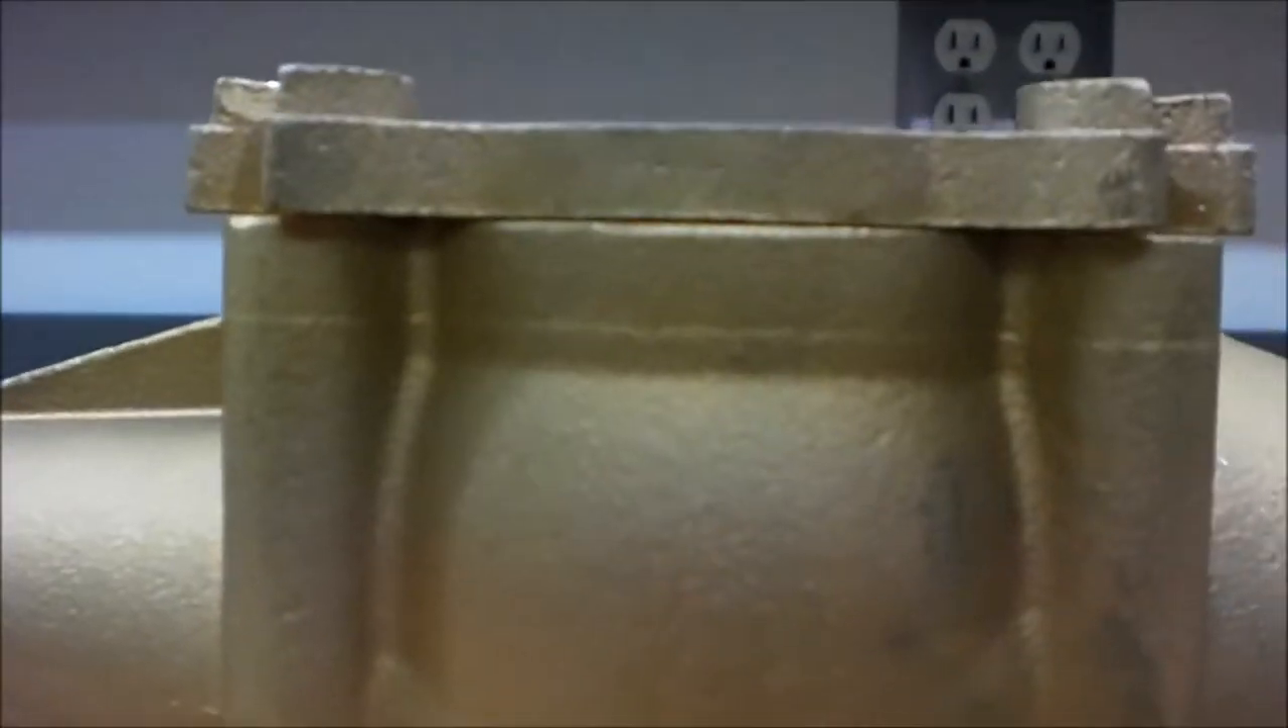And if everything is in proper position at this point, even before you put in the screws, you will notice the plate does sit flush.